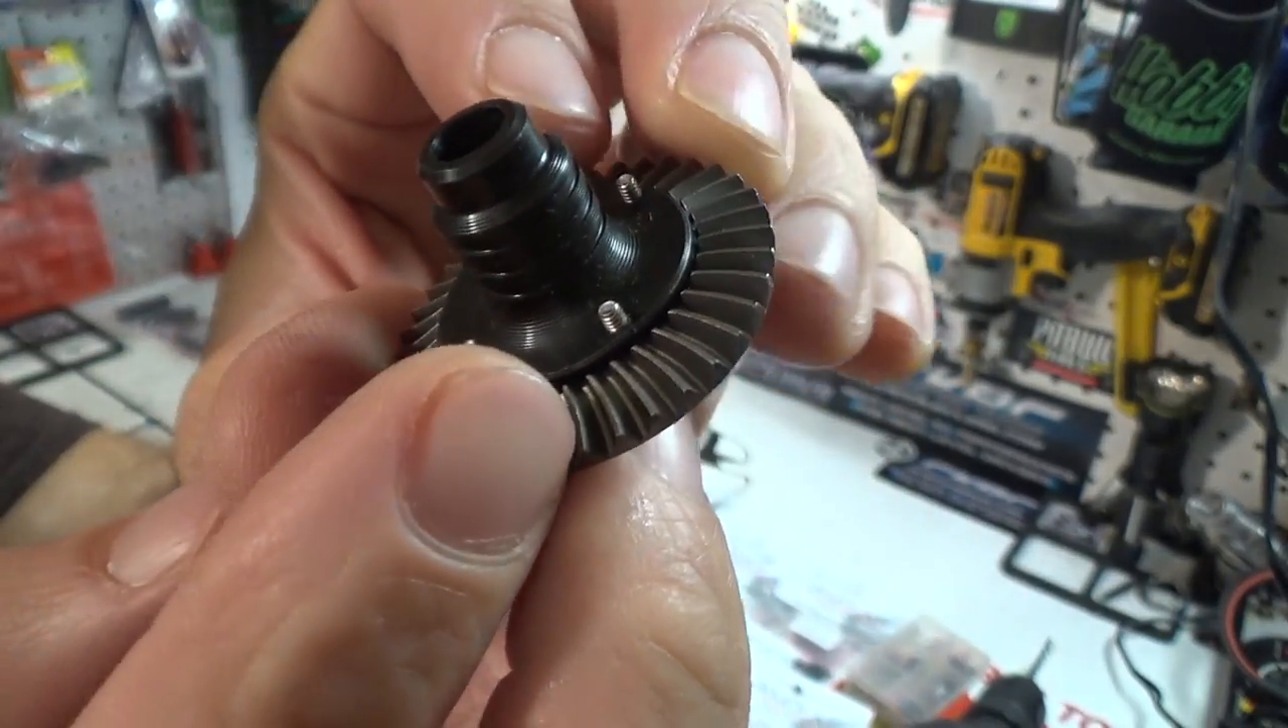Now we have the spool installed on the Axial Racing HD ring gear or bevel gear here.